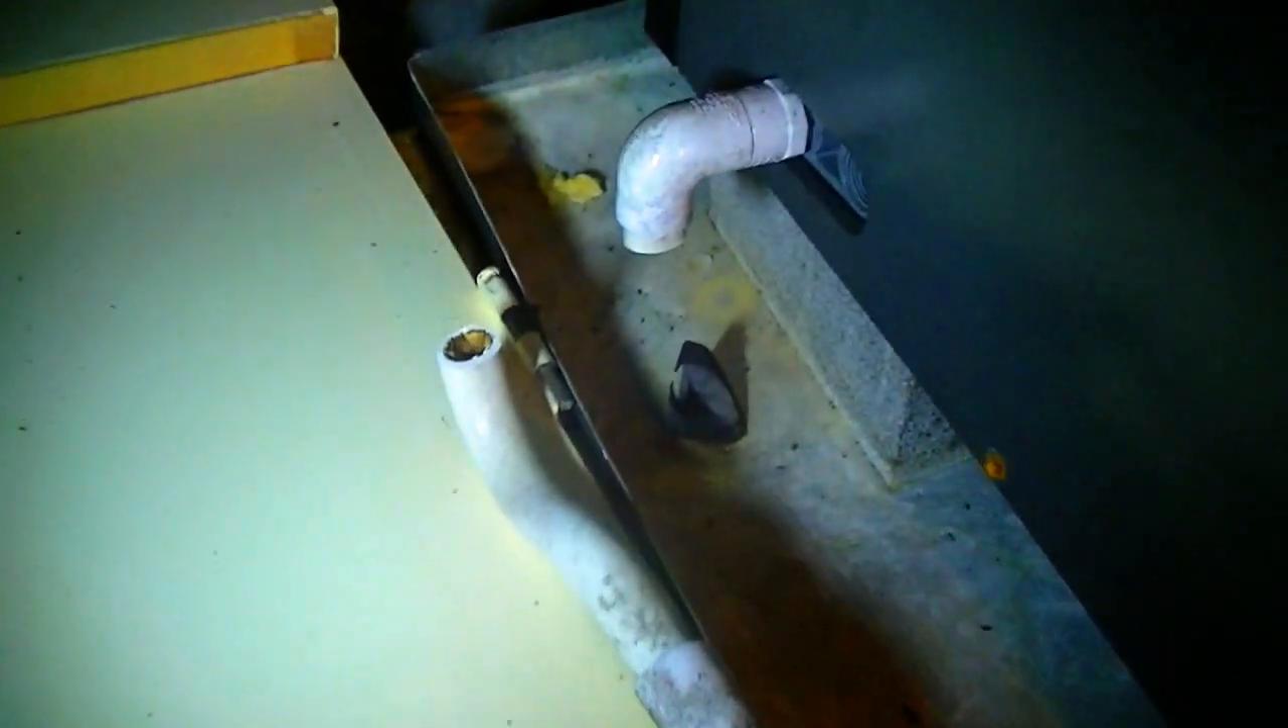We have our drain disconnected here and we'll probably replace the trap because it's full of some nasty items.